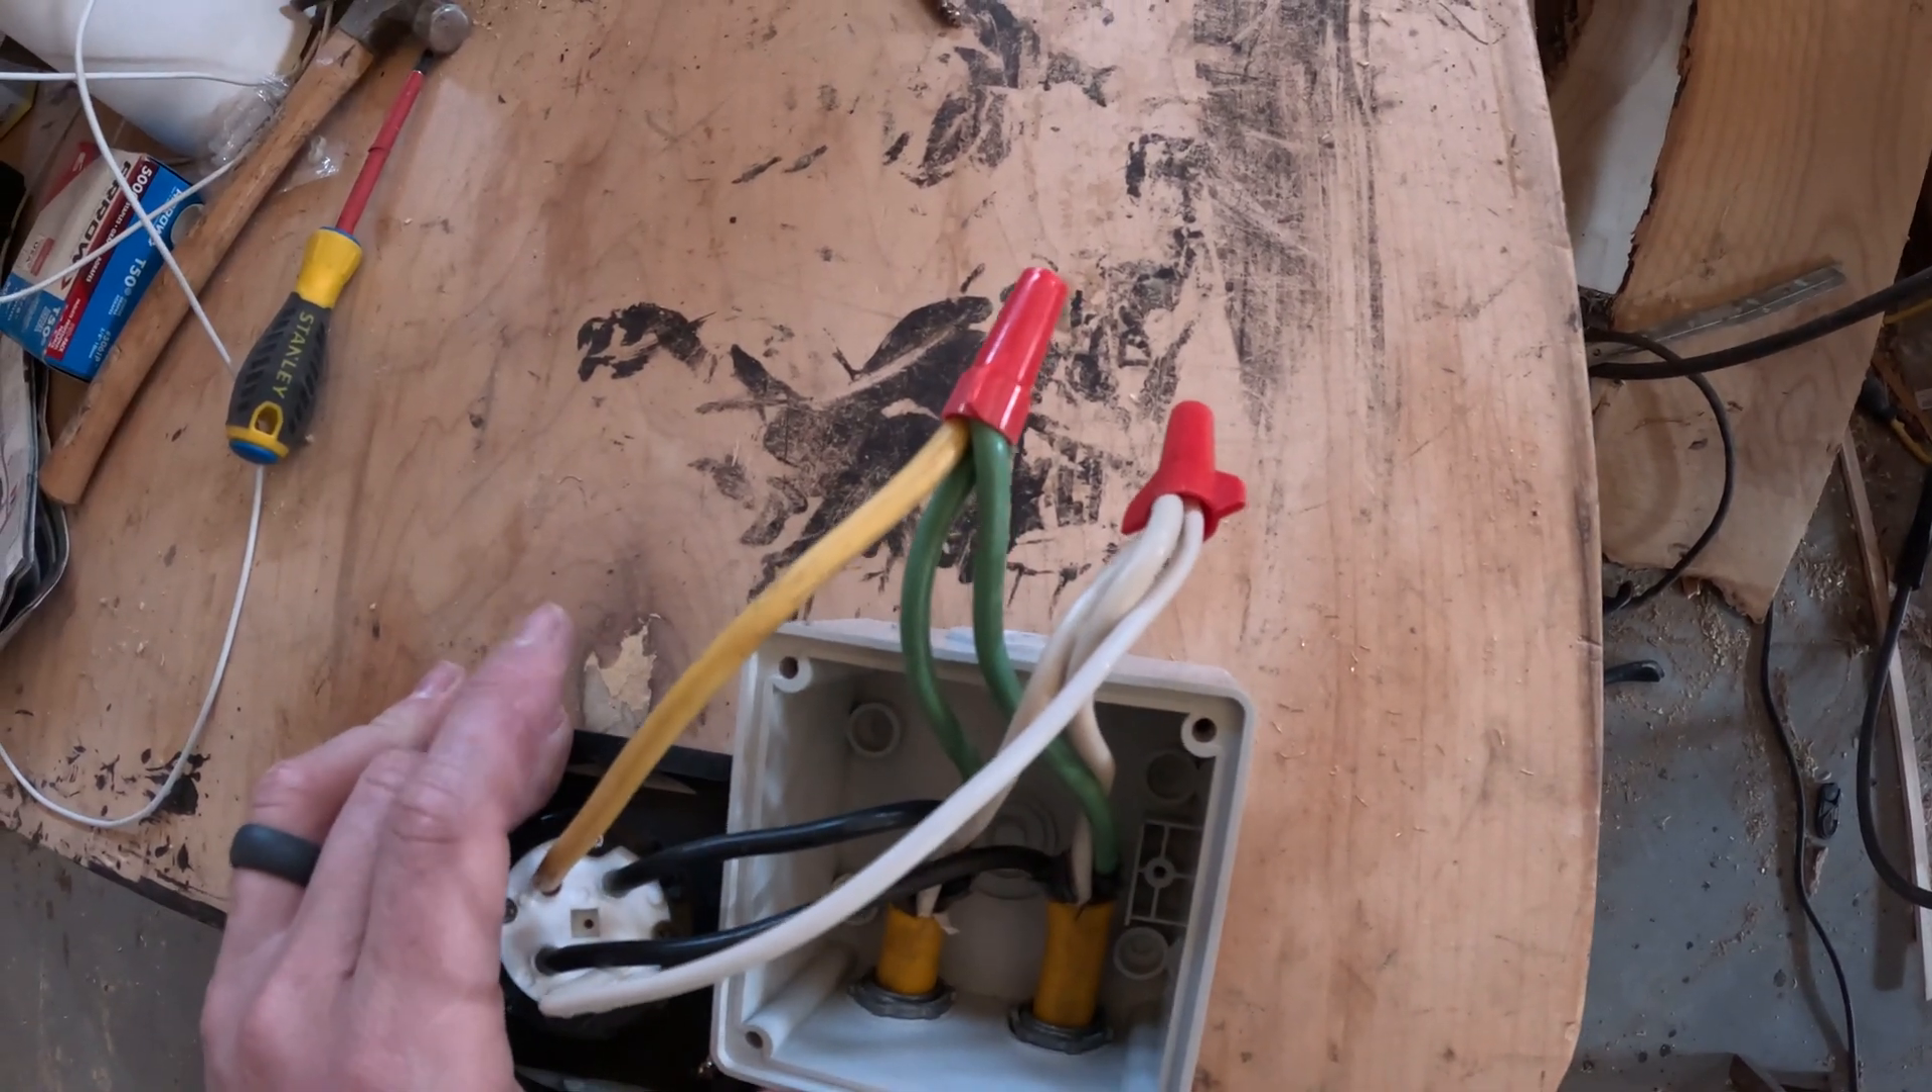And then we had to do a wire nut to connect the two green wires together and the two white wires together.